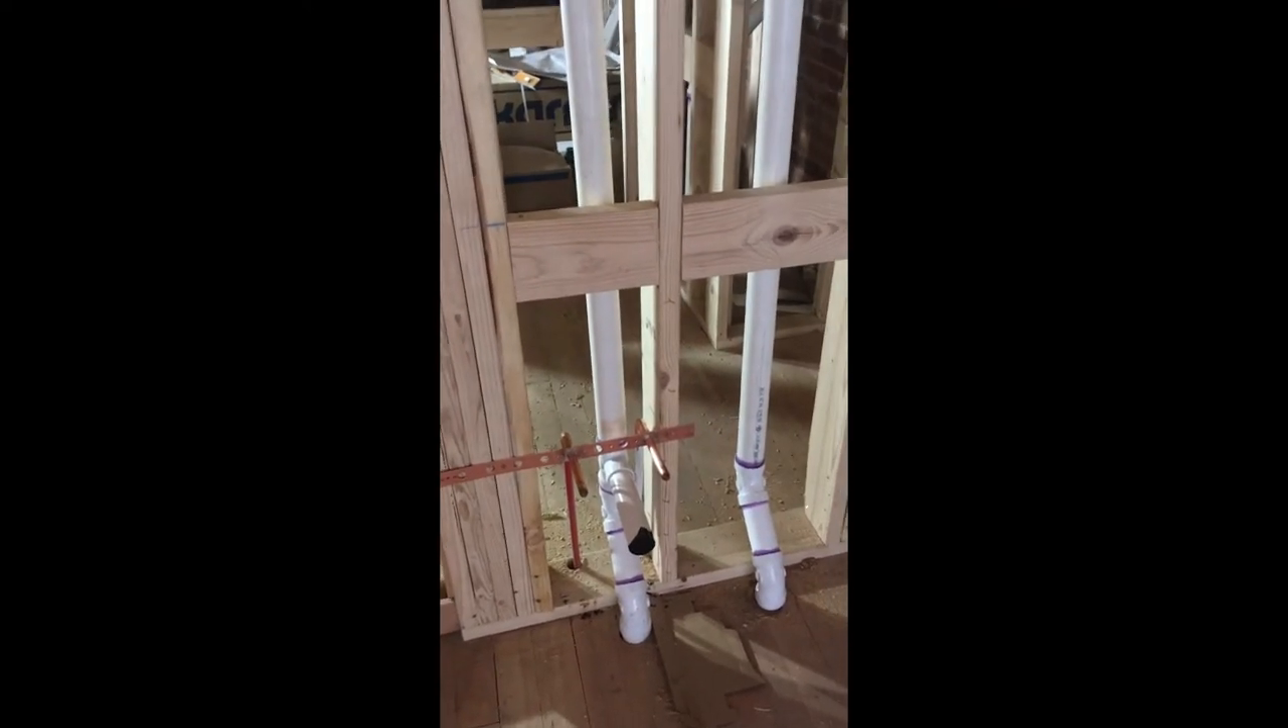The plumbers got most of the plumbing roughed in.